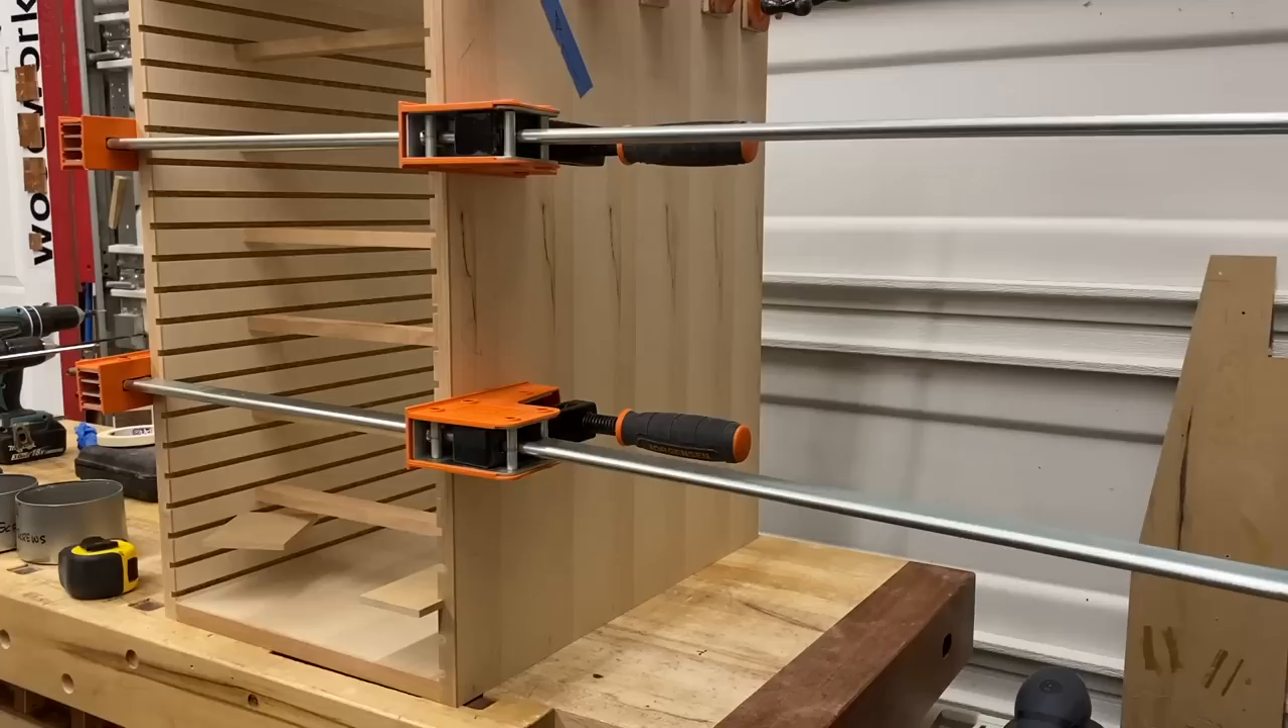Obviously, I have the carcass glued up at this stage, and I'm using two separate pieces where I can get a good size of all these sliding shelves.